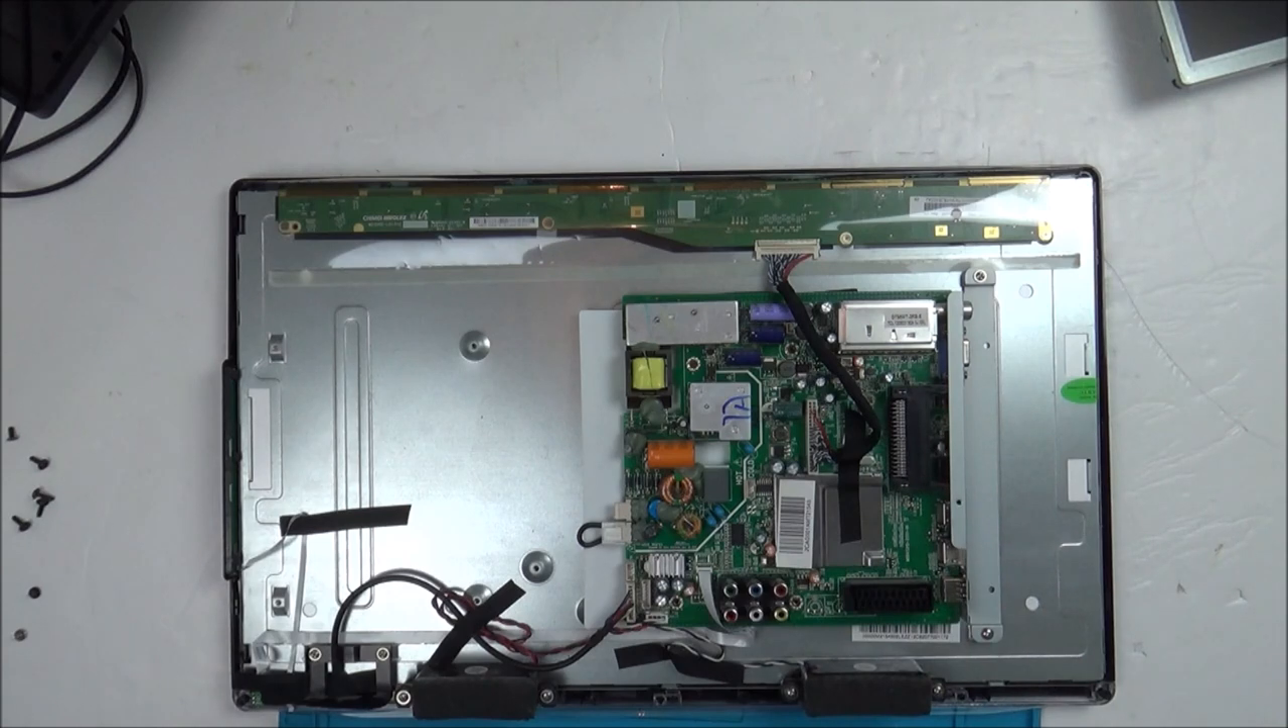As you can see I've got the back cover off.